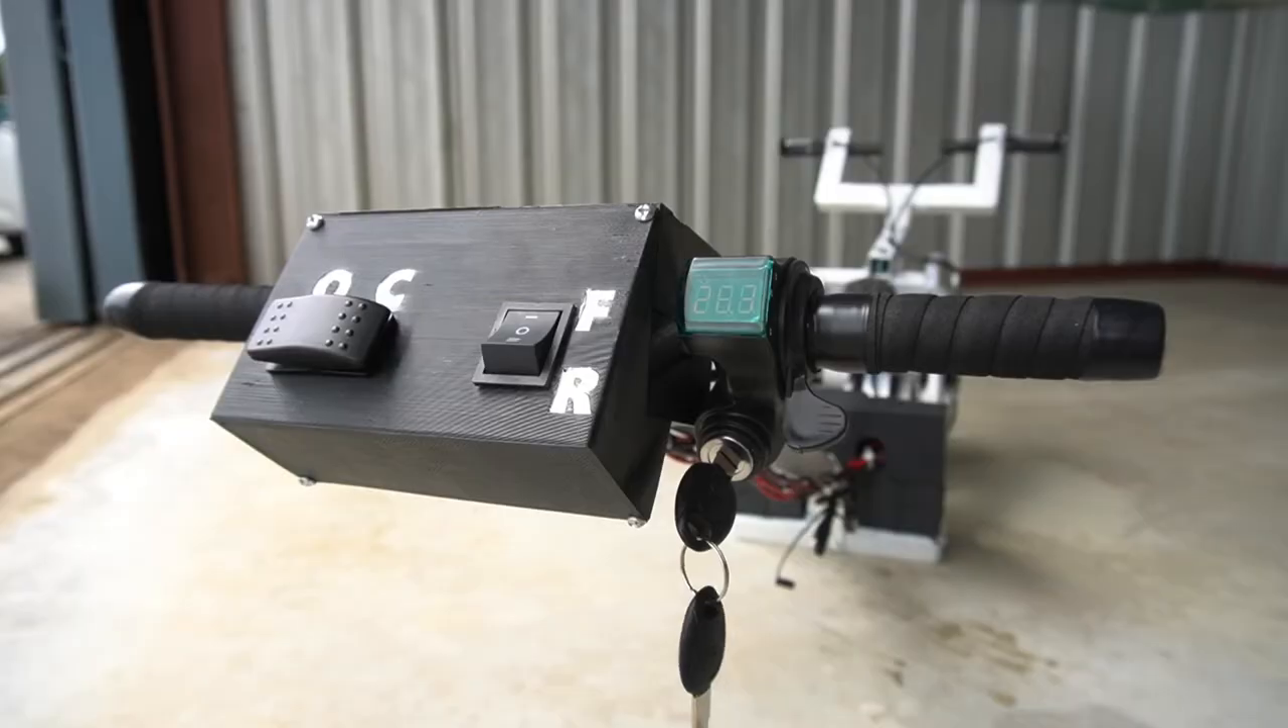Got the rest of the handle assembly on.